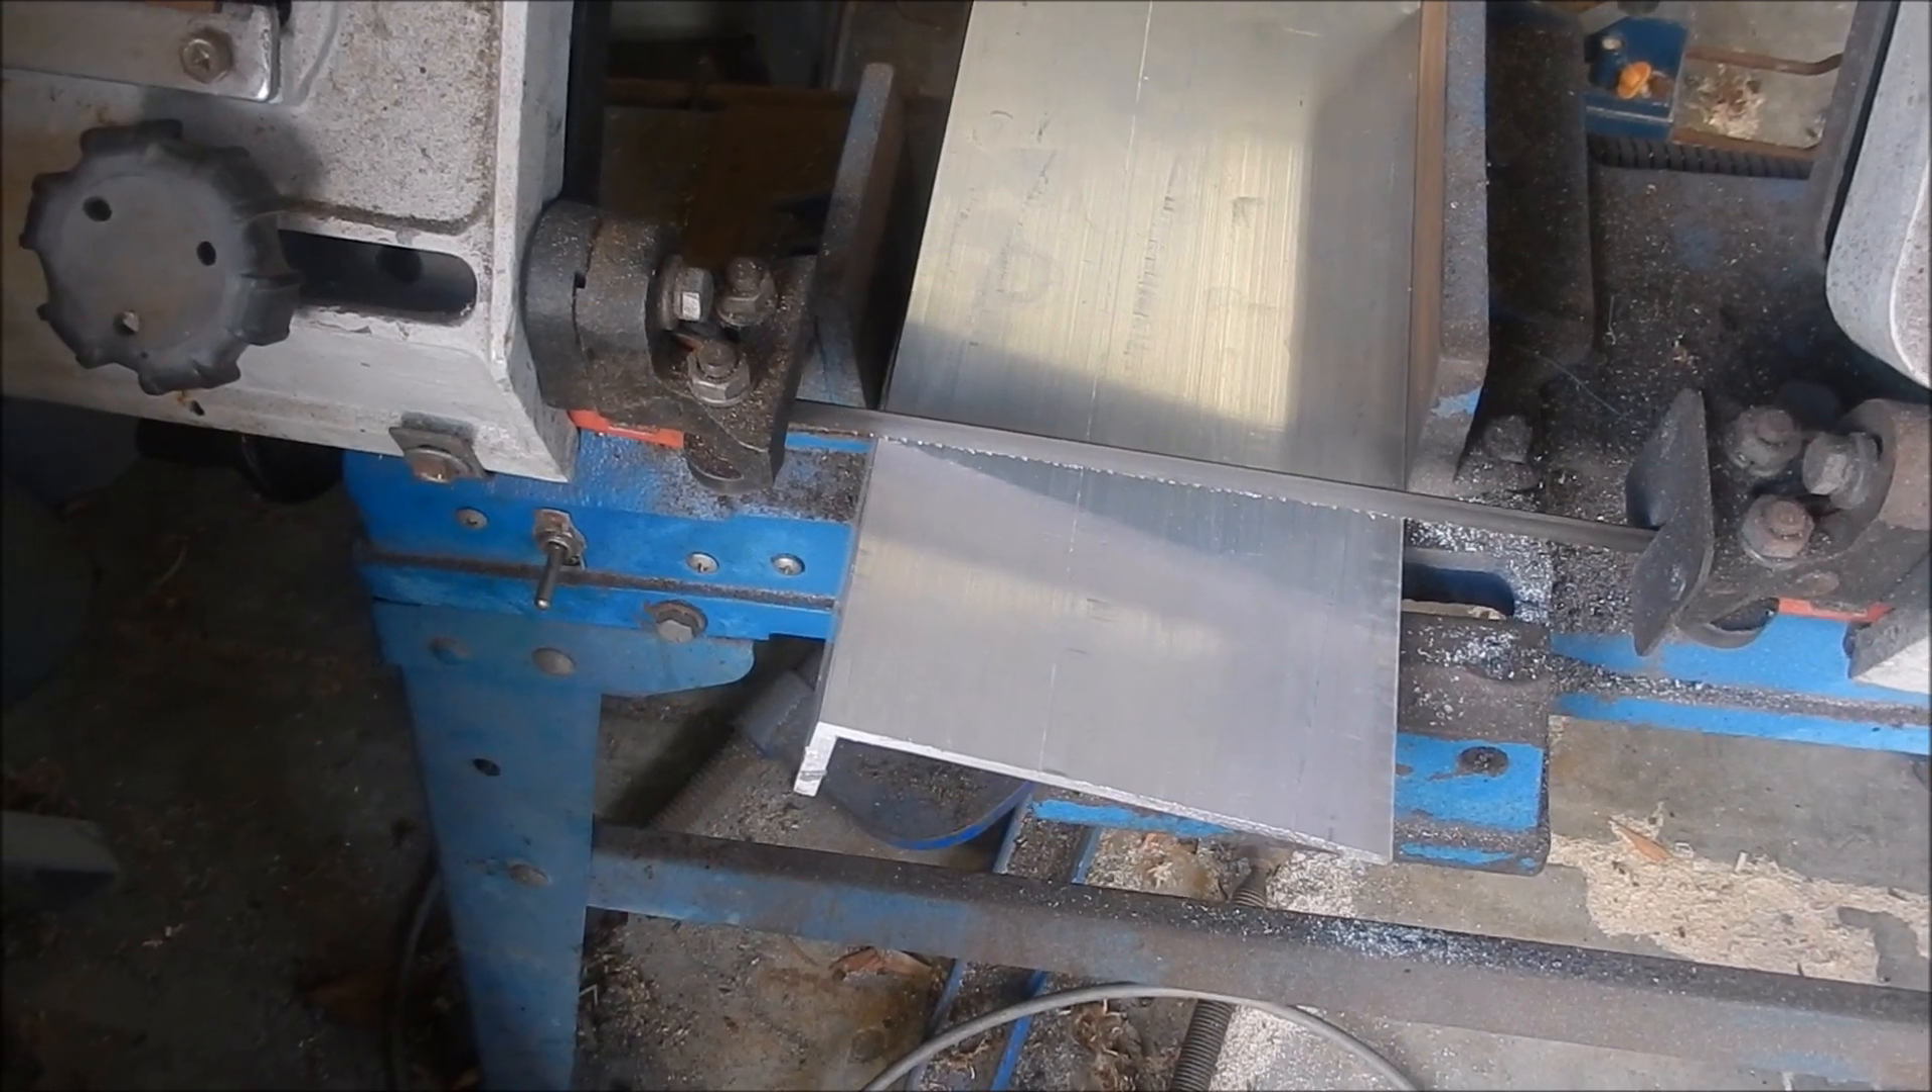So that's a bit of 150 by 50 angle and you can see that it does fit in there quite comfortably.